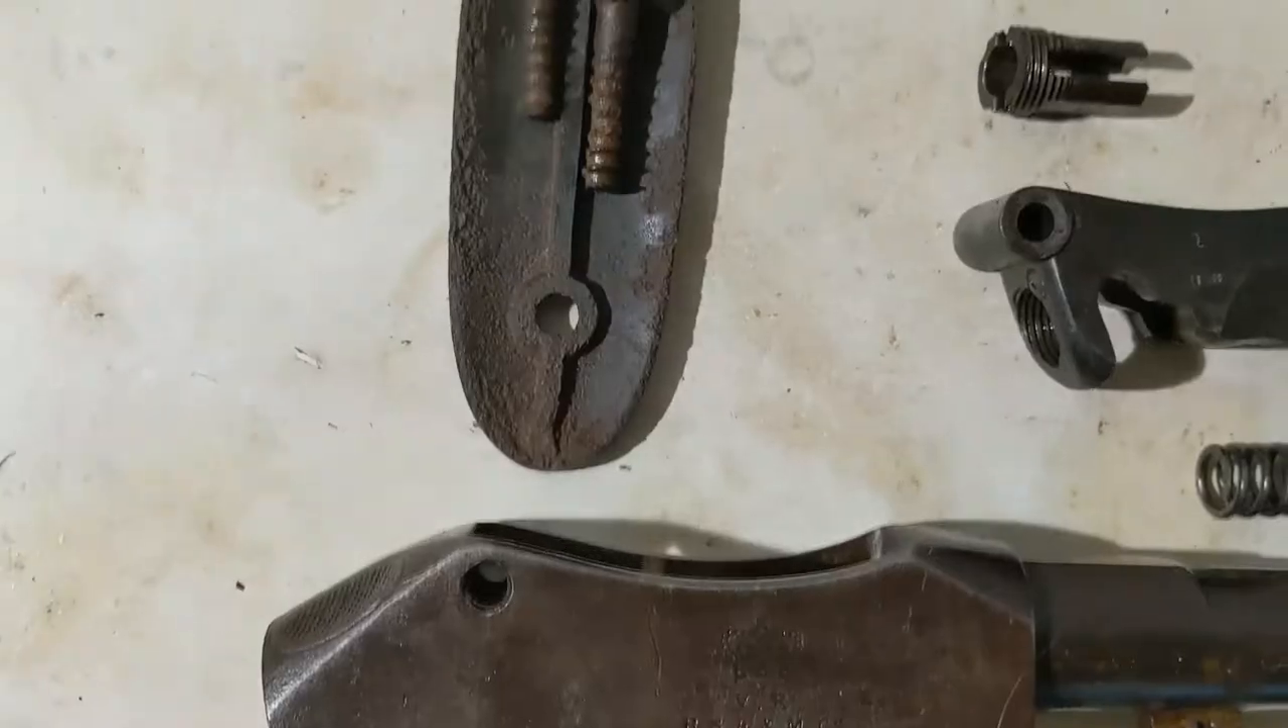I was able to get the butt plate screws out with an impact driver.